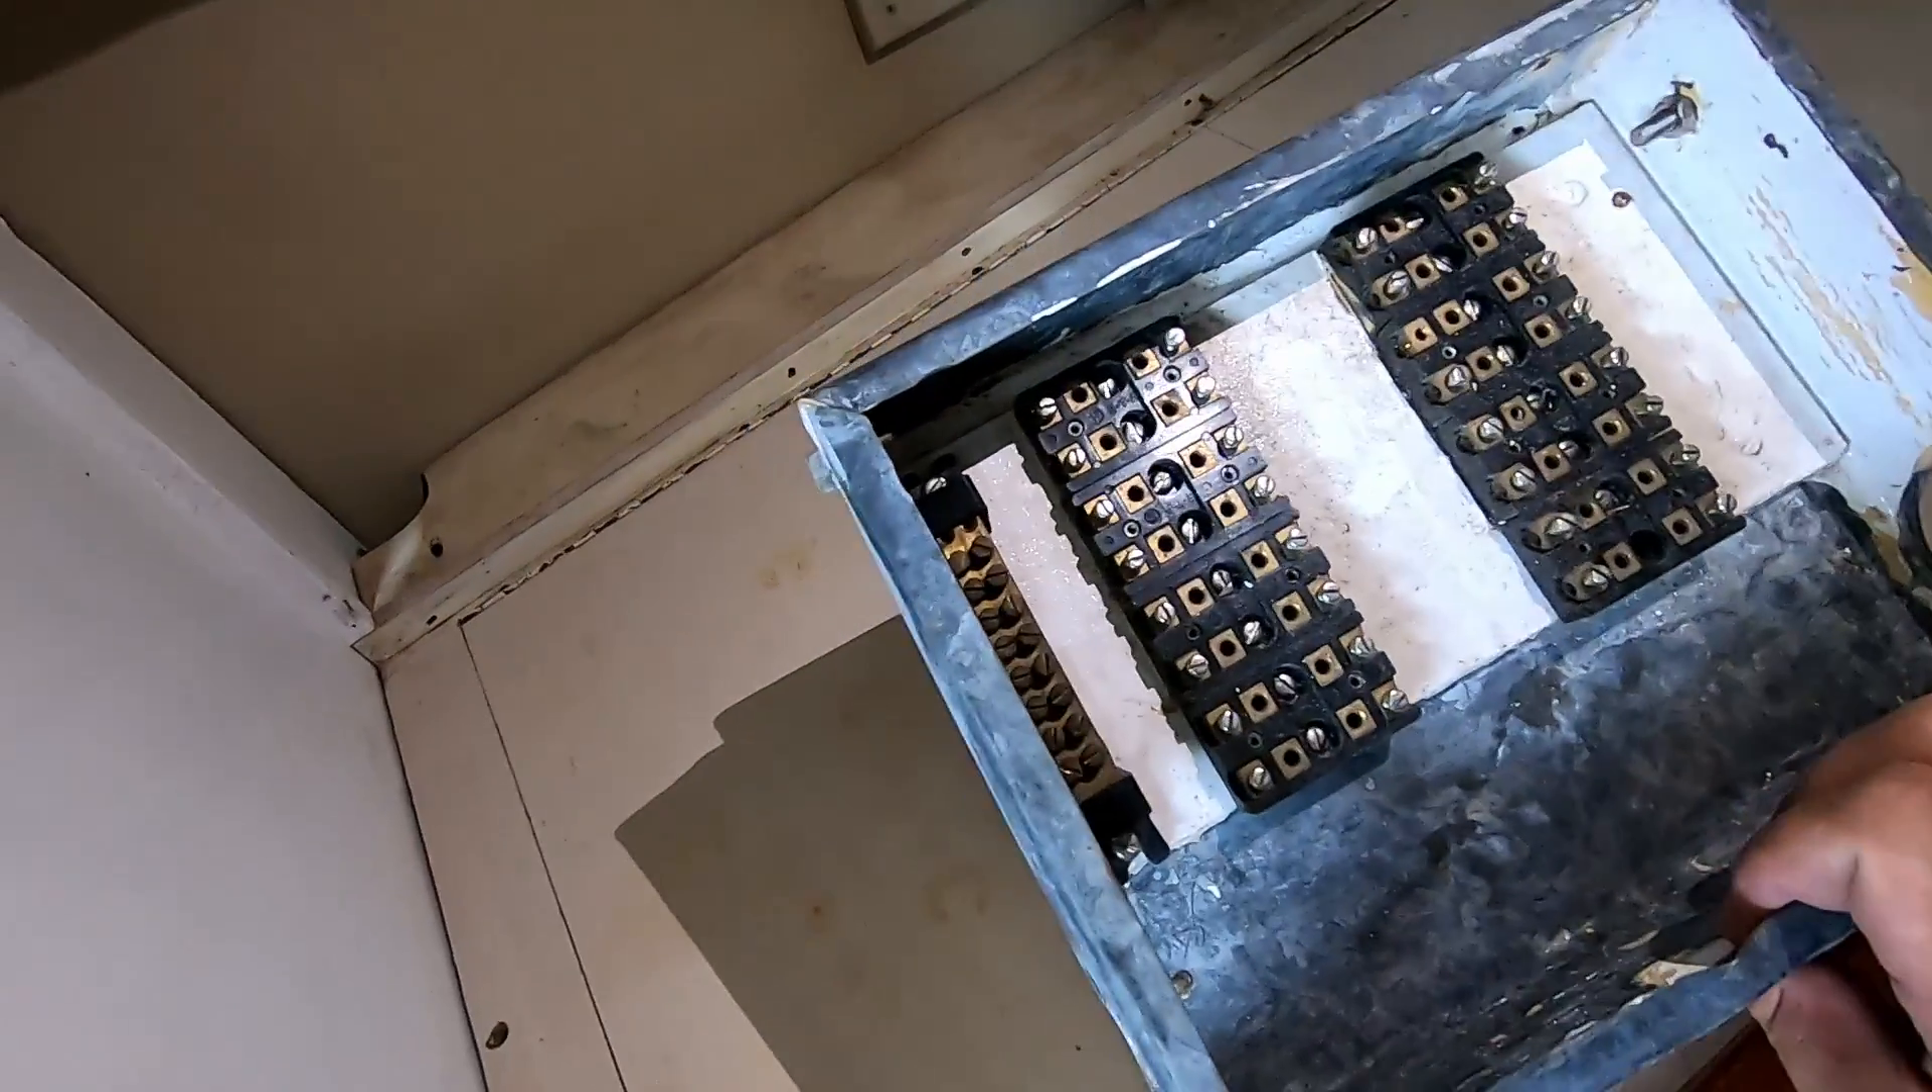This is the DB box that we took out all the wires off and cleaned it a bit.